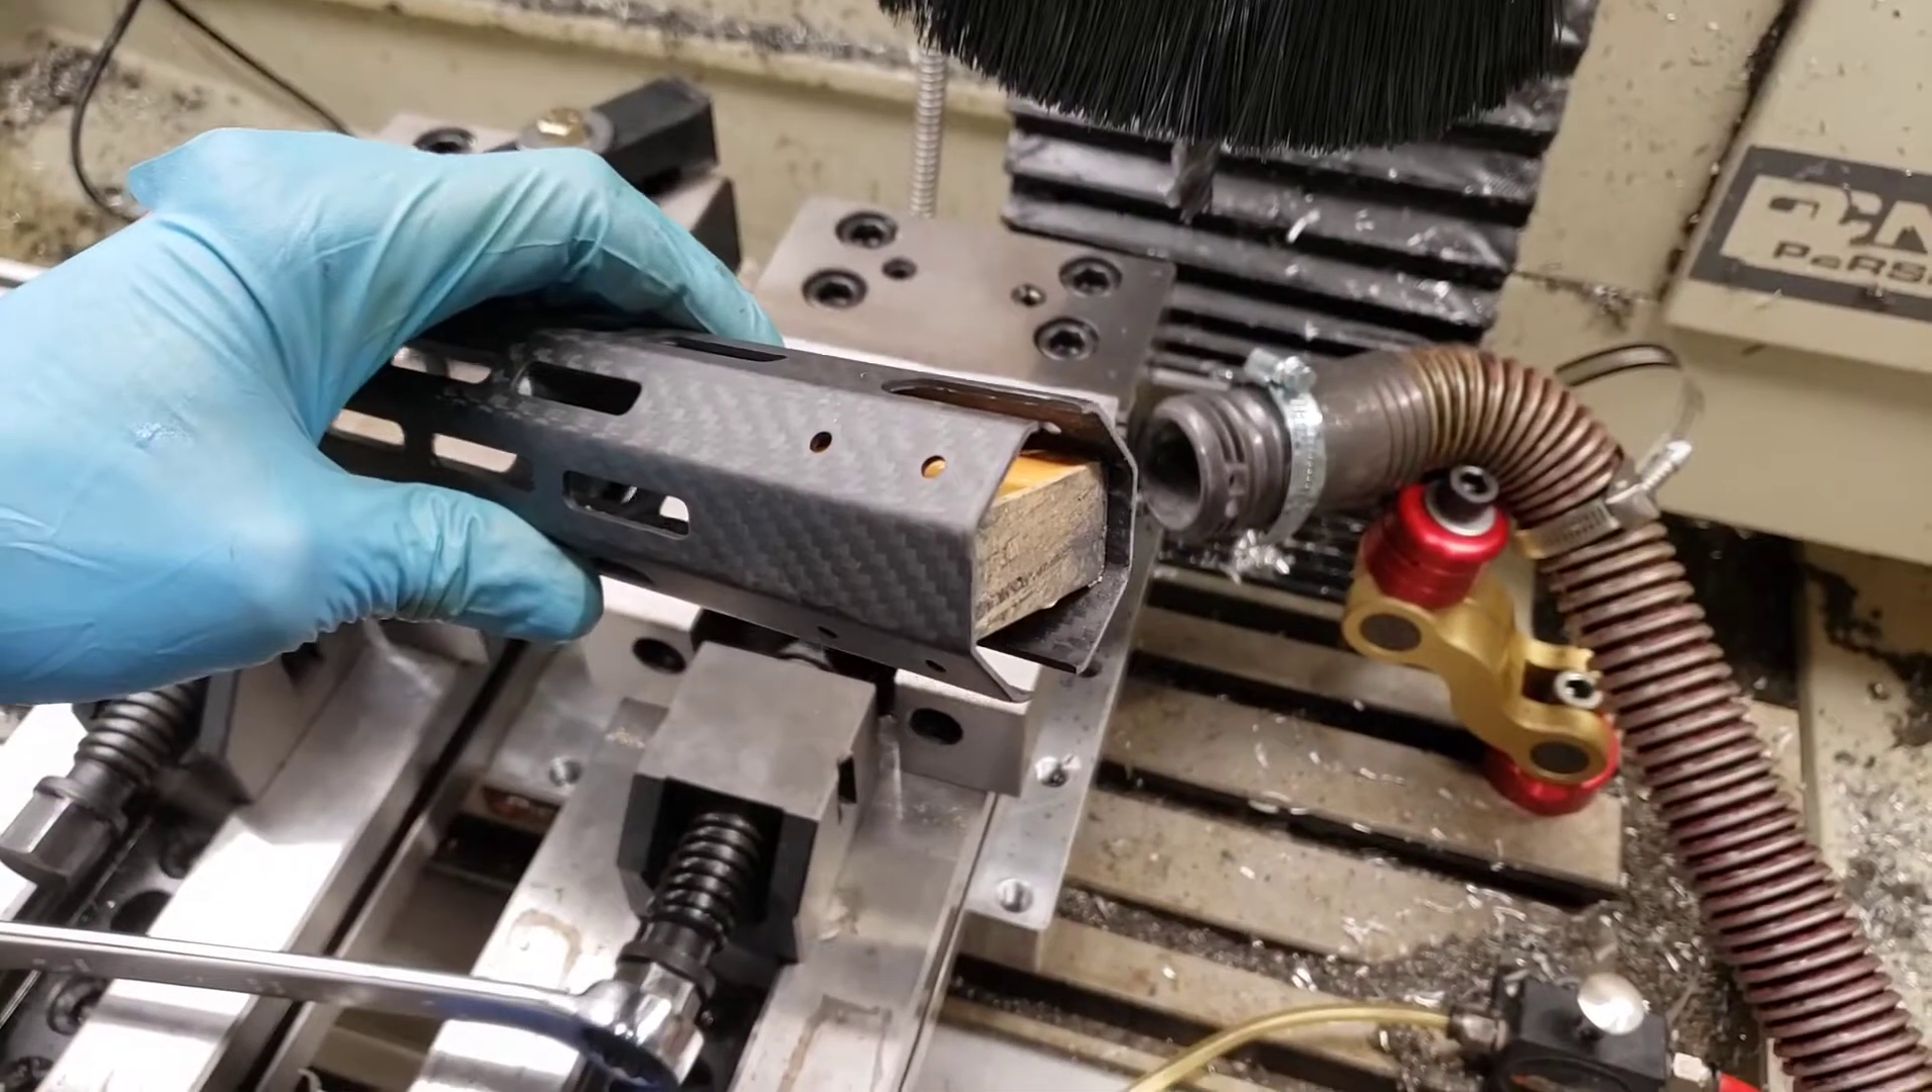Here's the tube with the piece of wood inserted into the end.